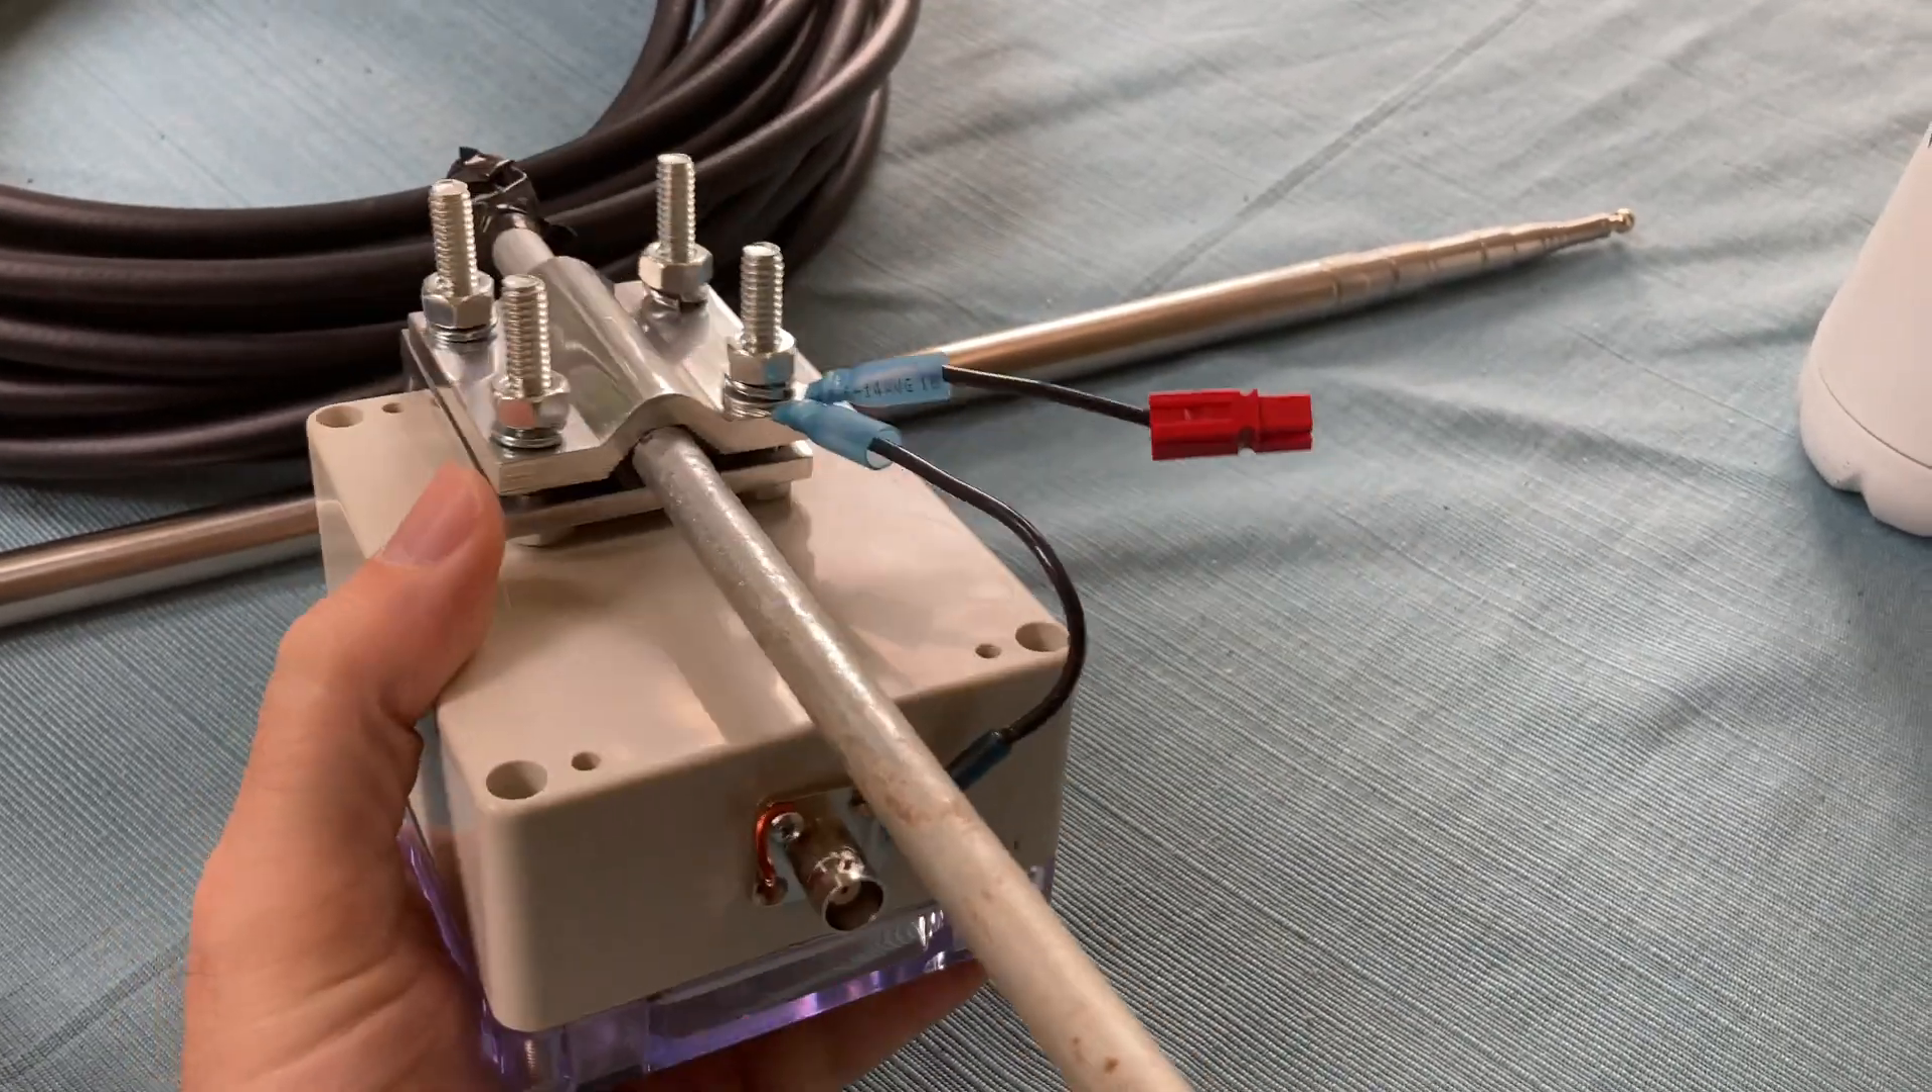You can see I've got my ground spike running through the CB antenna mount.